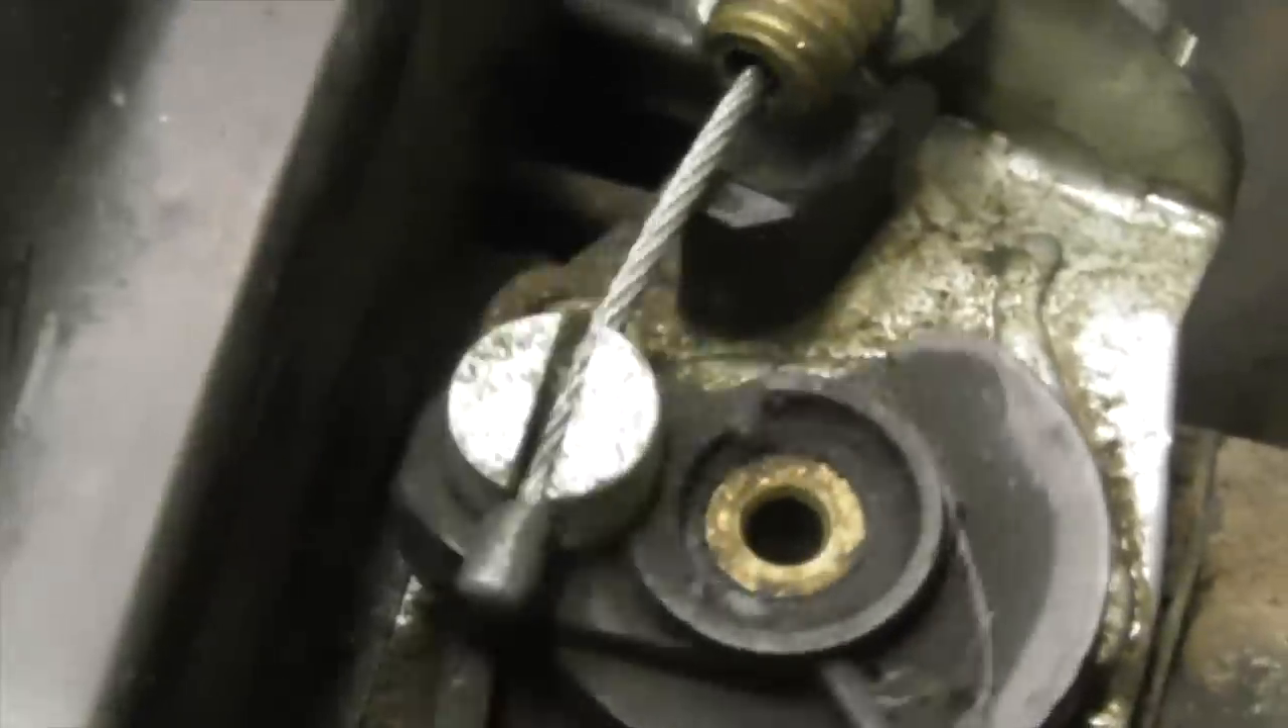But if it doesn't go in, see how that cable end is sticking out of there? That's the wrong way.